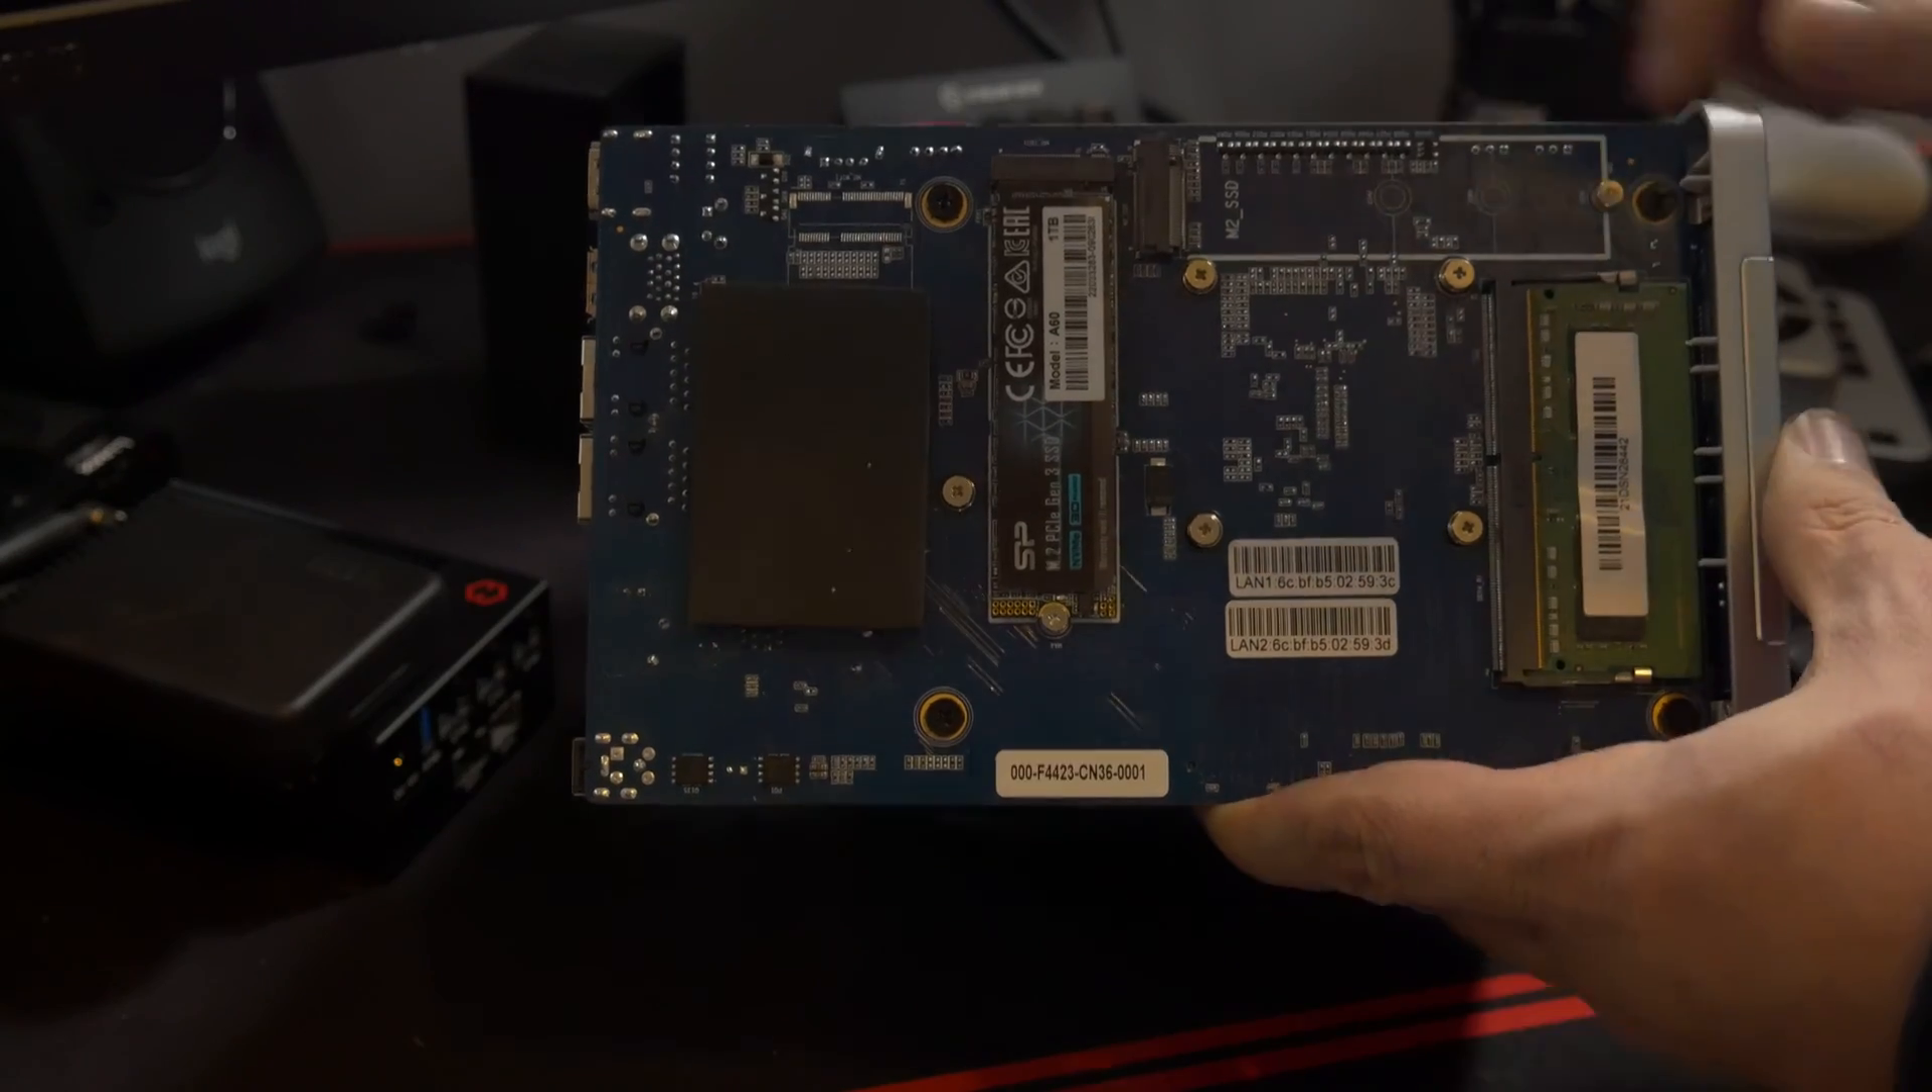There's another slot right here. I don't have that currently populated, obviously.